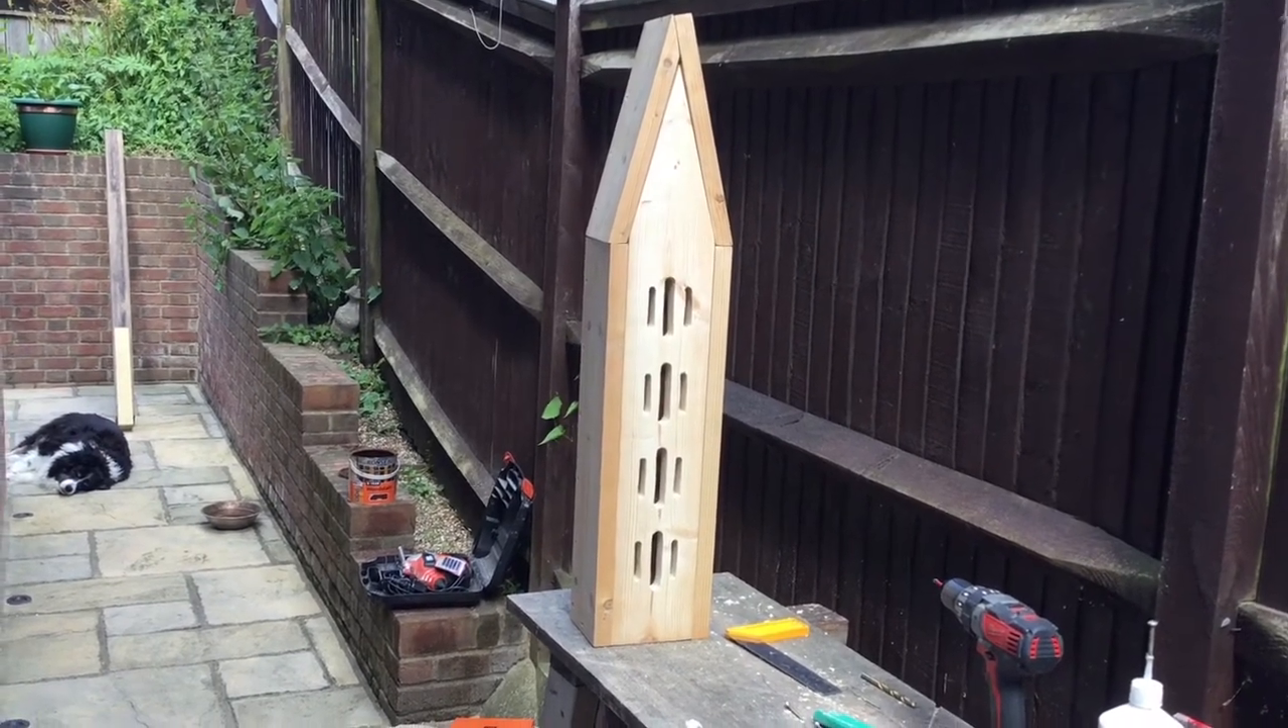Obviously the vinyl roof's not on and there are some little bits and pieces to finish off there's some wood that needs to go higher up.